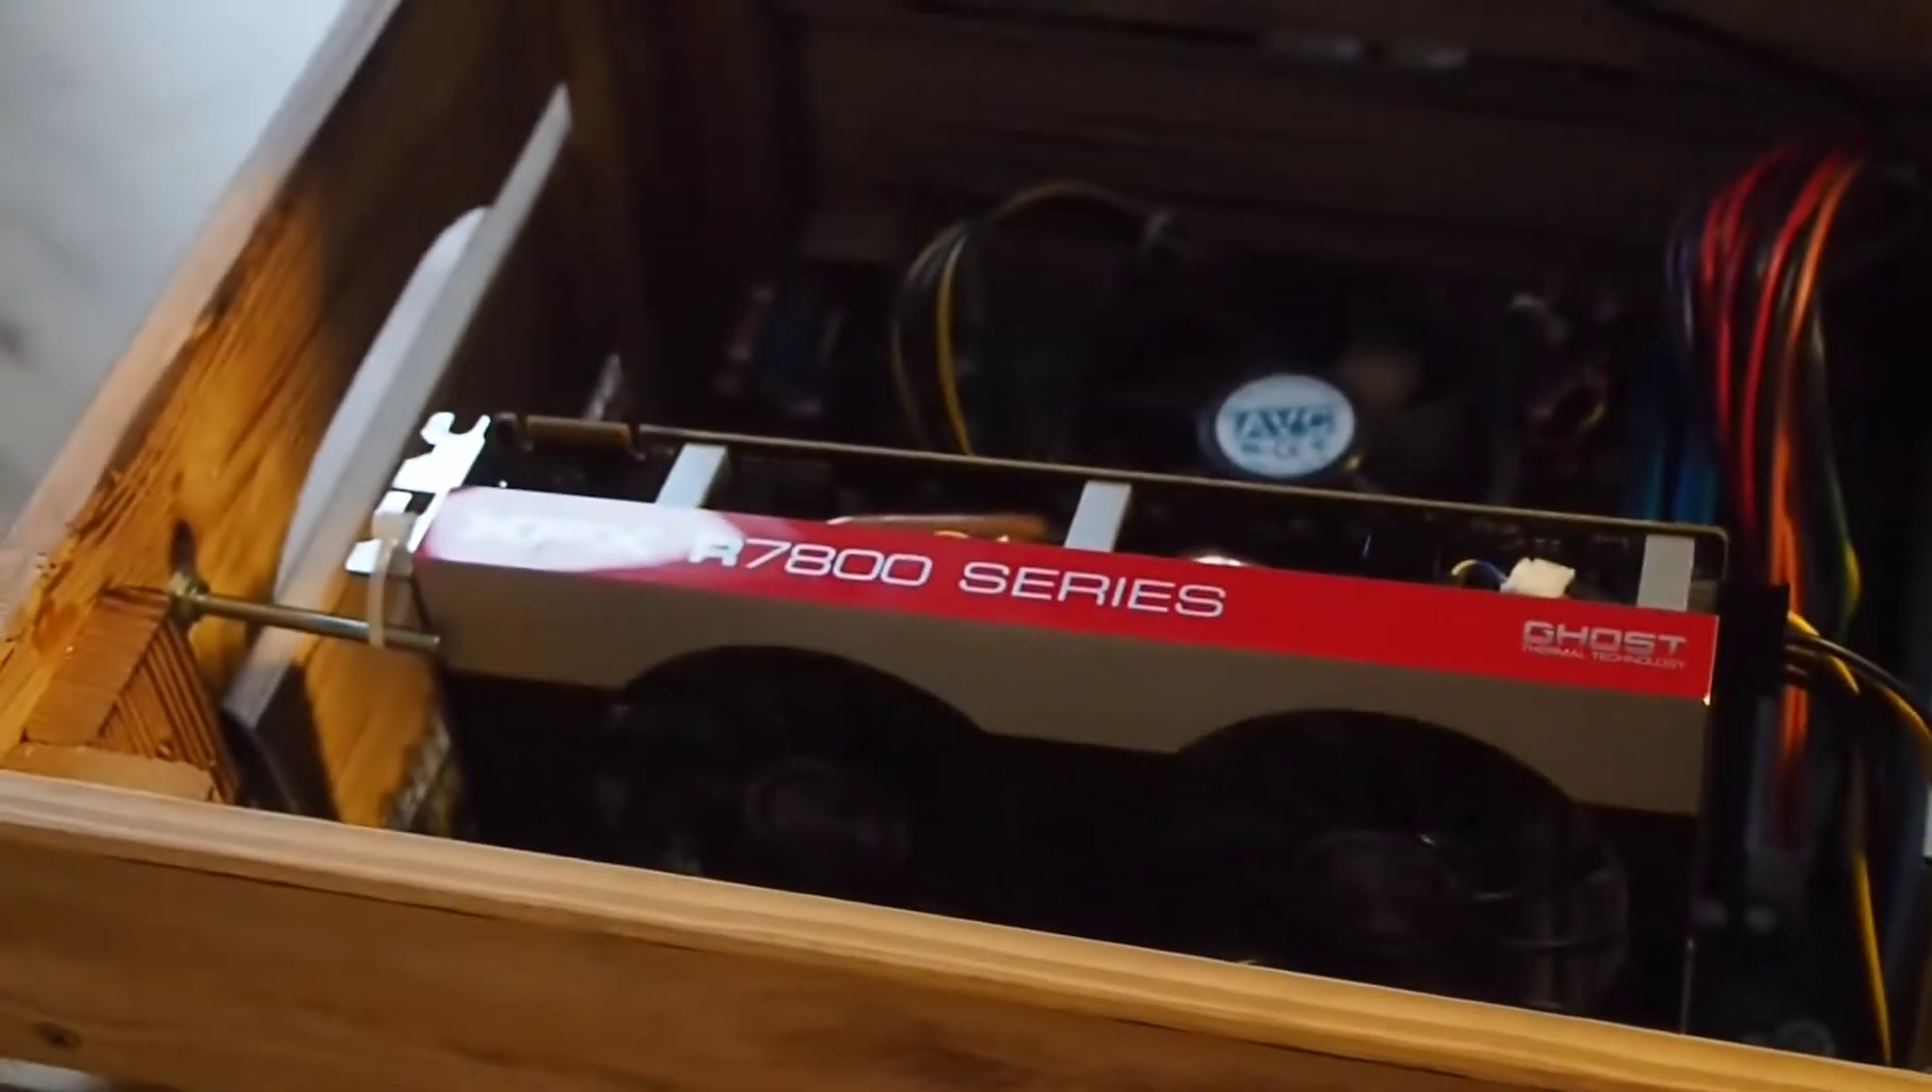I've also attached a screw here with a white cable tie which practically holds the the GPU in place so the PCI slot doesn't hold all the weight.